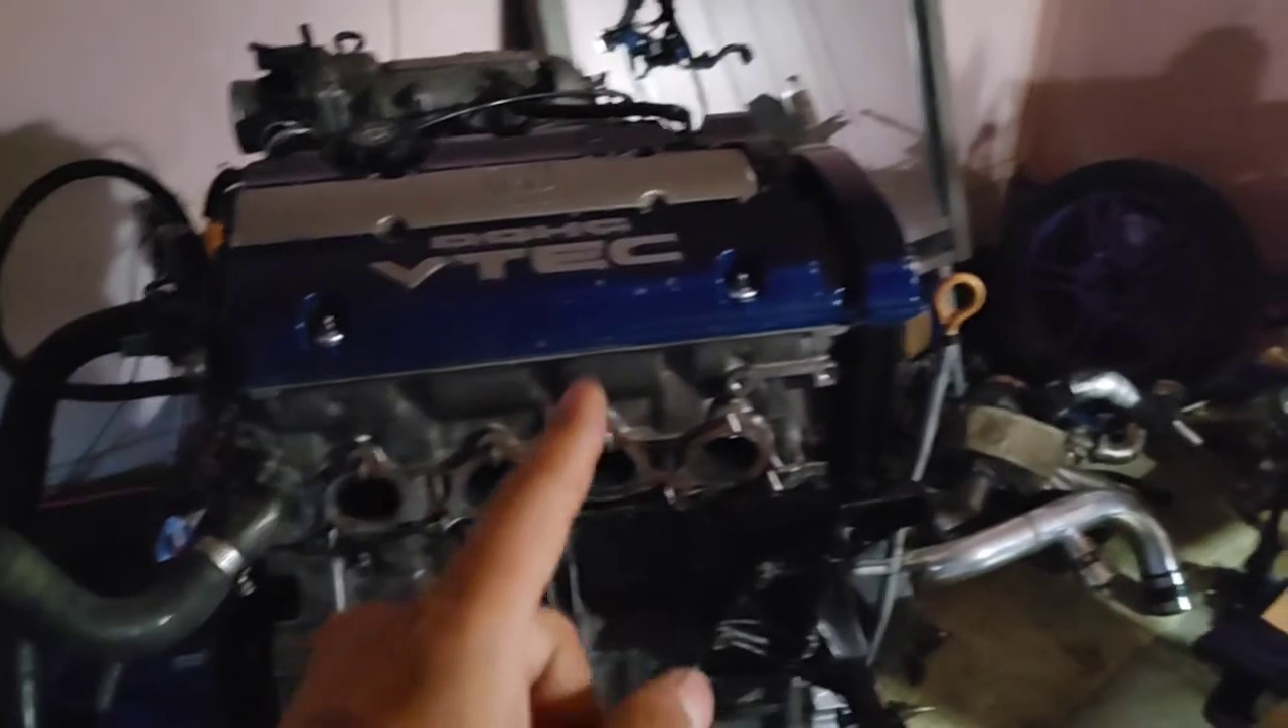I can't remember specifically what we have left we do need to cover these holes.